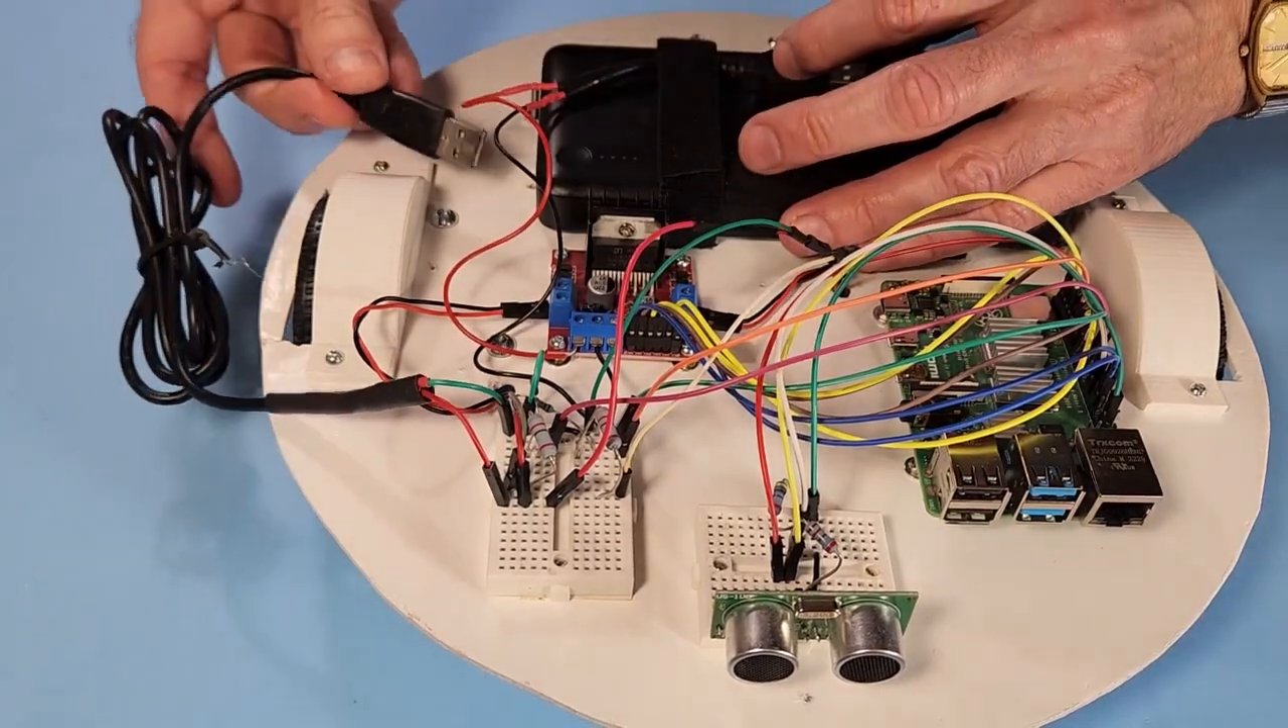But if I plug it into the breadboard, and into the battery, you can see it's much too long.